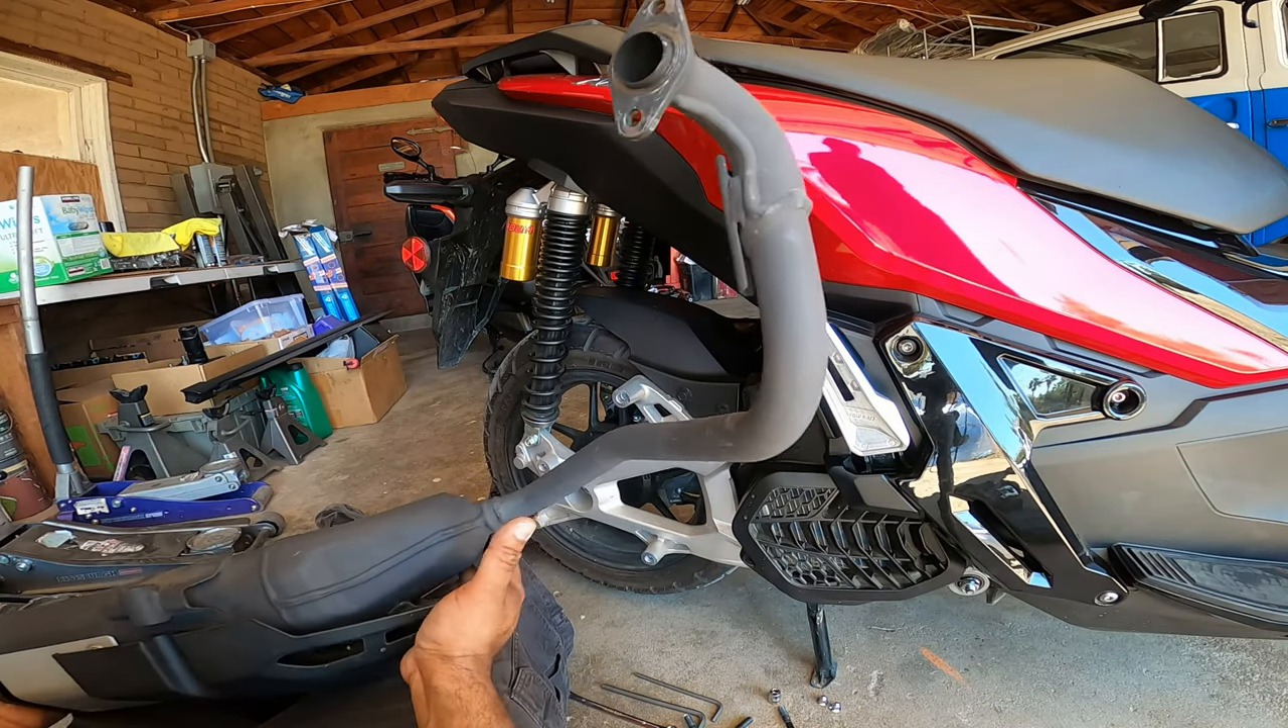So that's the entire exhaust system removed.